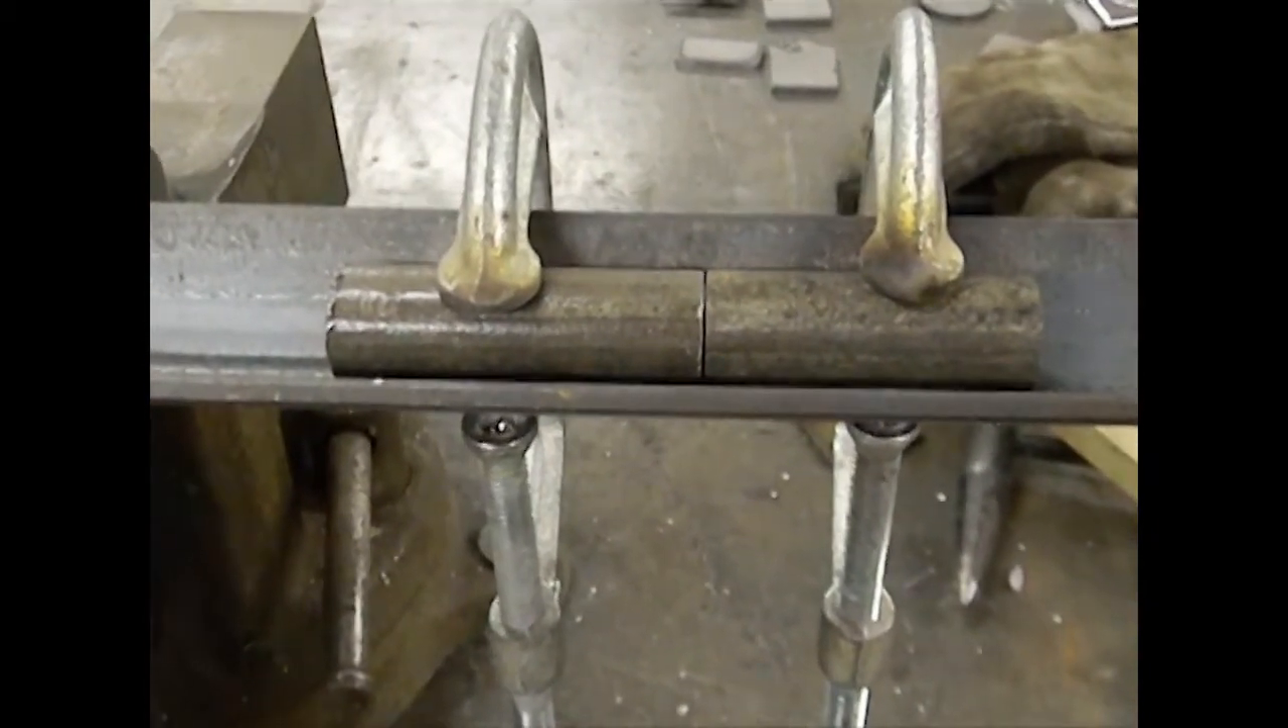And as you can see, I have two very small pieces of pipe lined up, being held in place by two C-clamps.